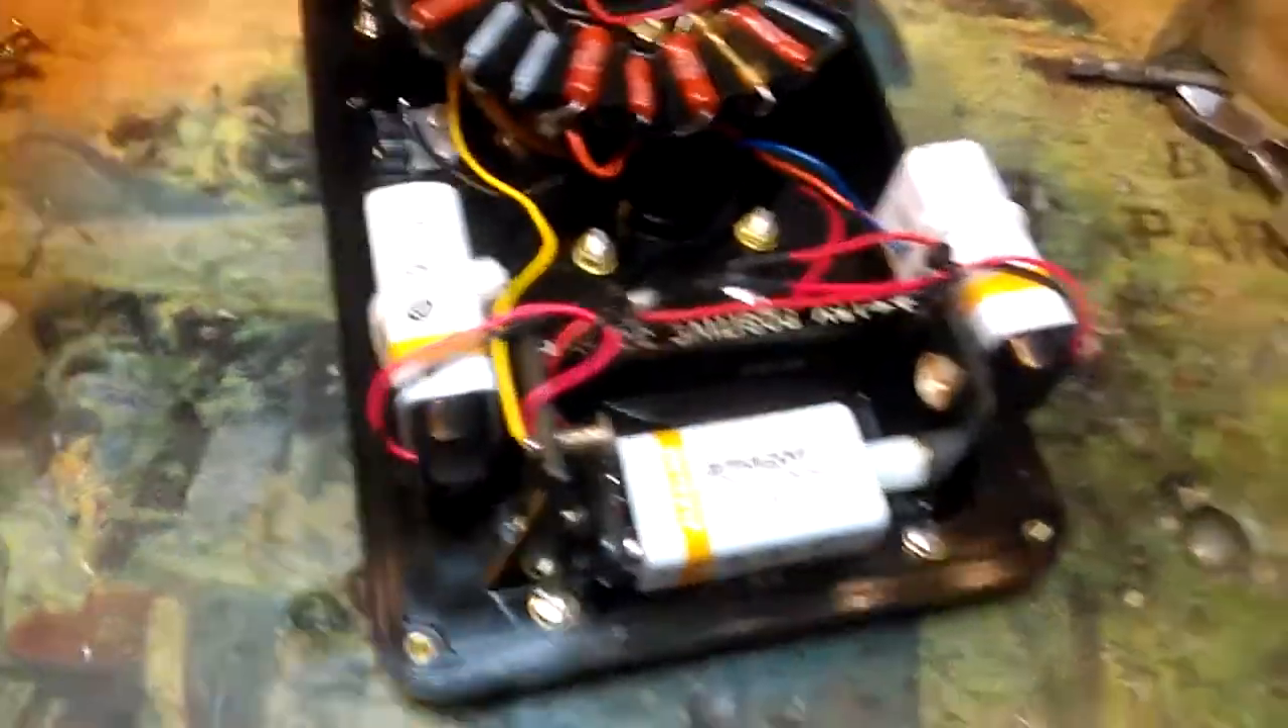So about 15 minutes later here we are and all three 9 volt batteries are installed and wired together as you can see one at each position.